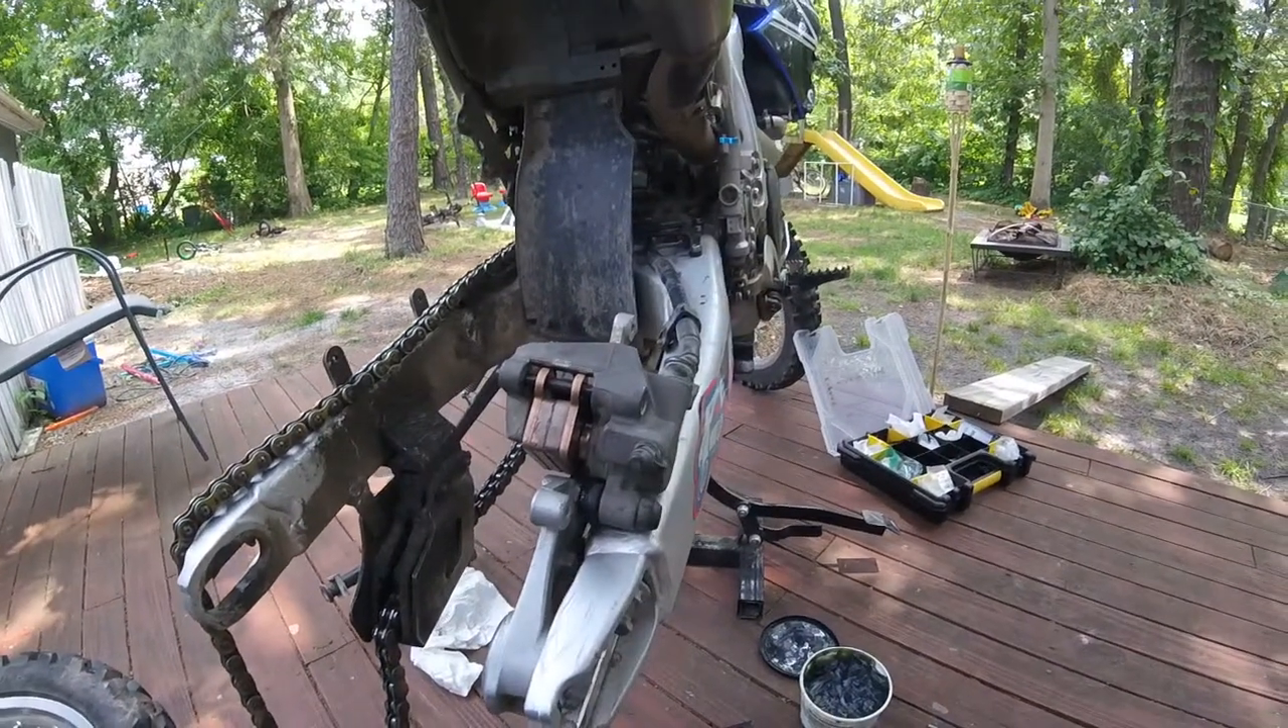So now you see the pads are both back in there.